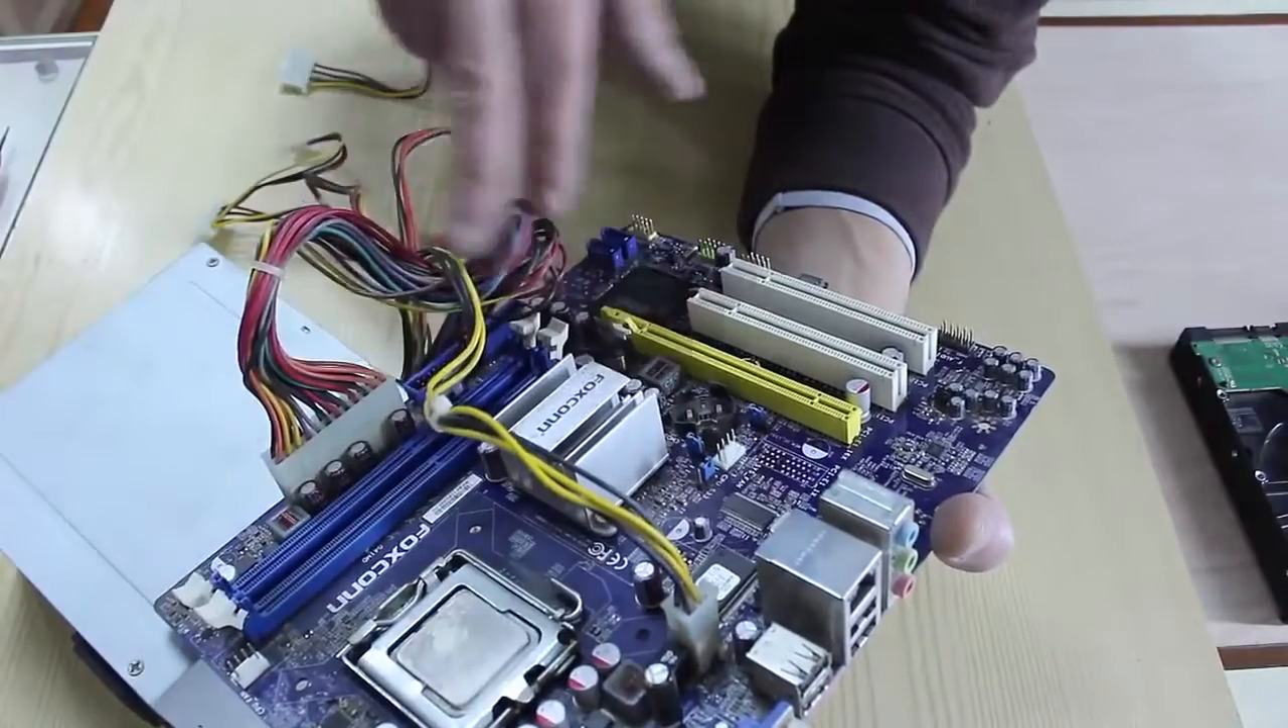يبقى انا كده وصلت الباور او وصلت الكابلات للماثربورد.